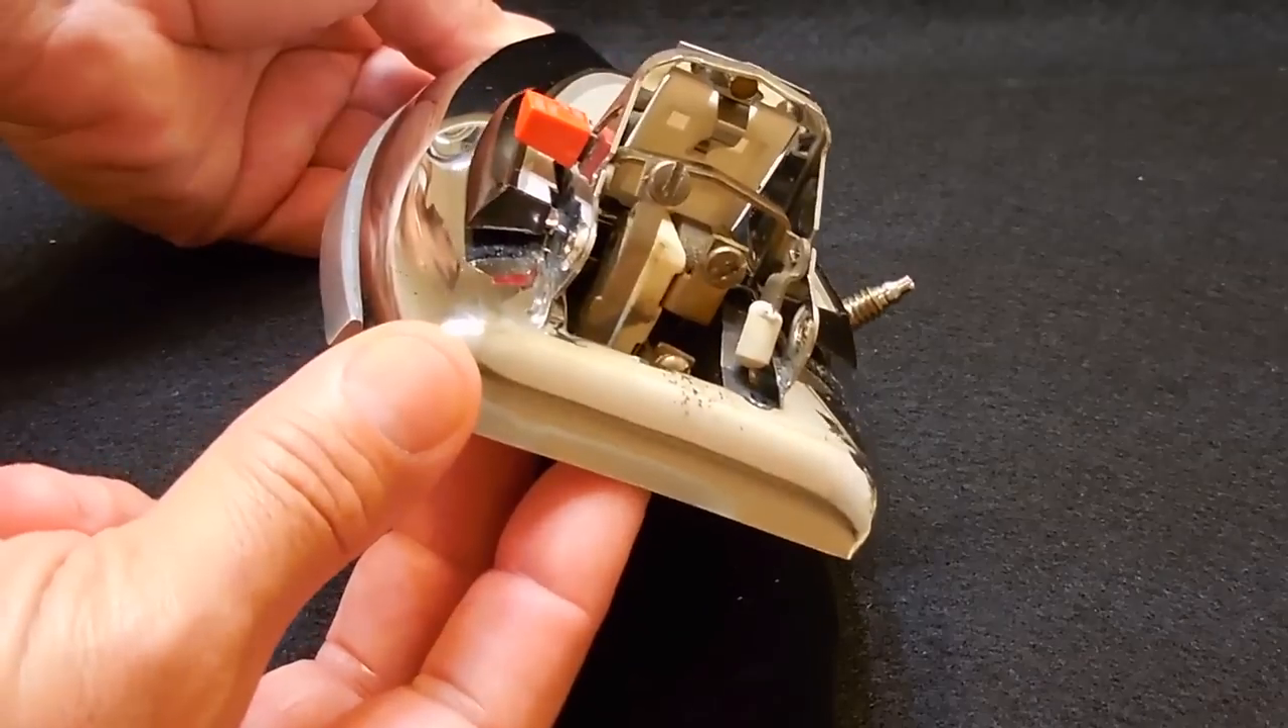Right here is a closer look at the iron without the handle.